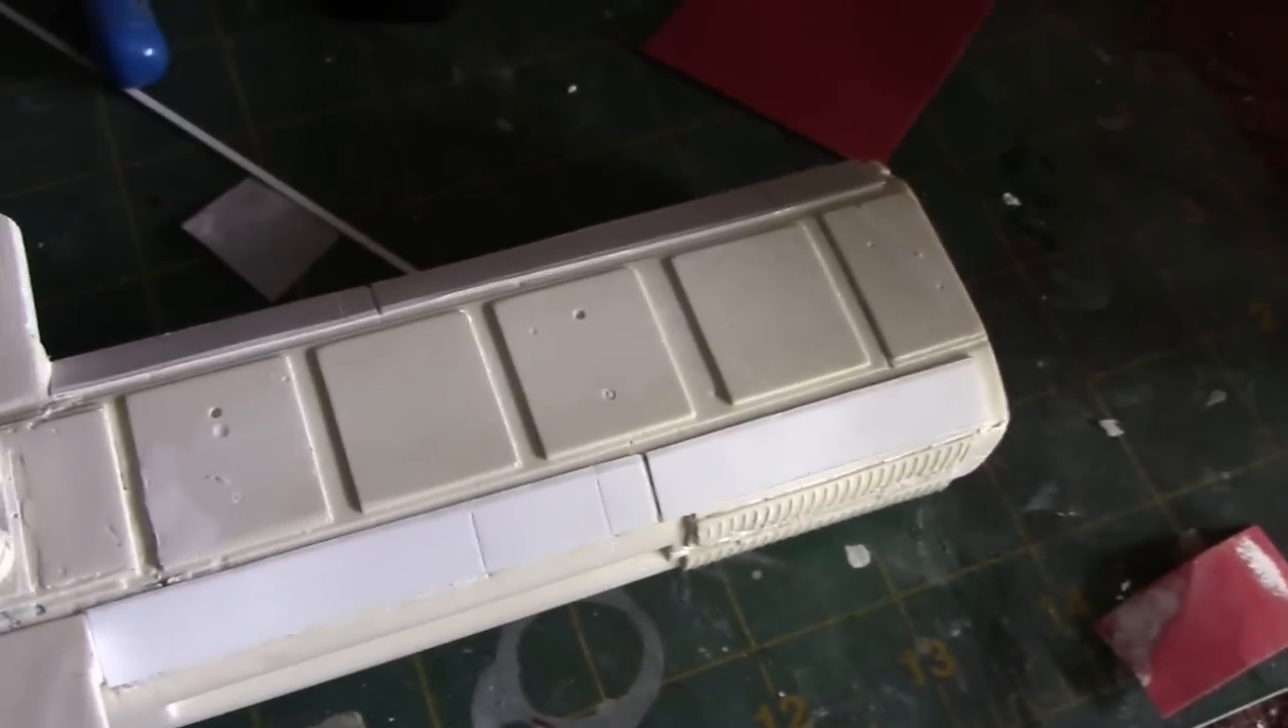Okay, so the panels have been installed now and I think they look much better than the original detailing. Covers up the irregularities fairly well.